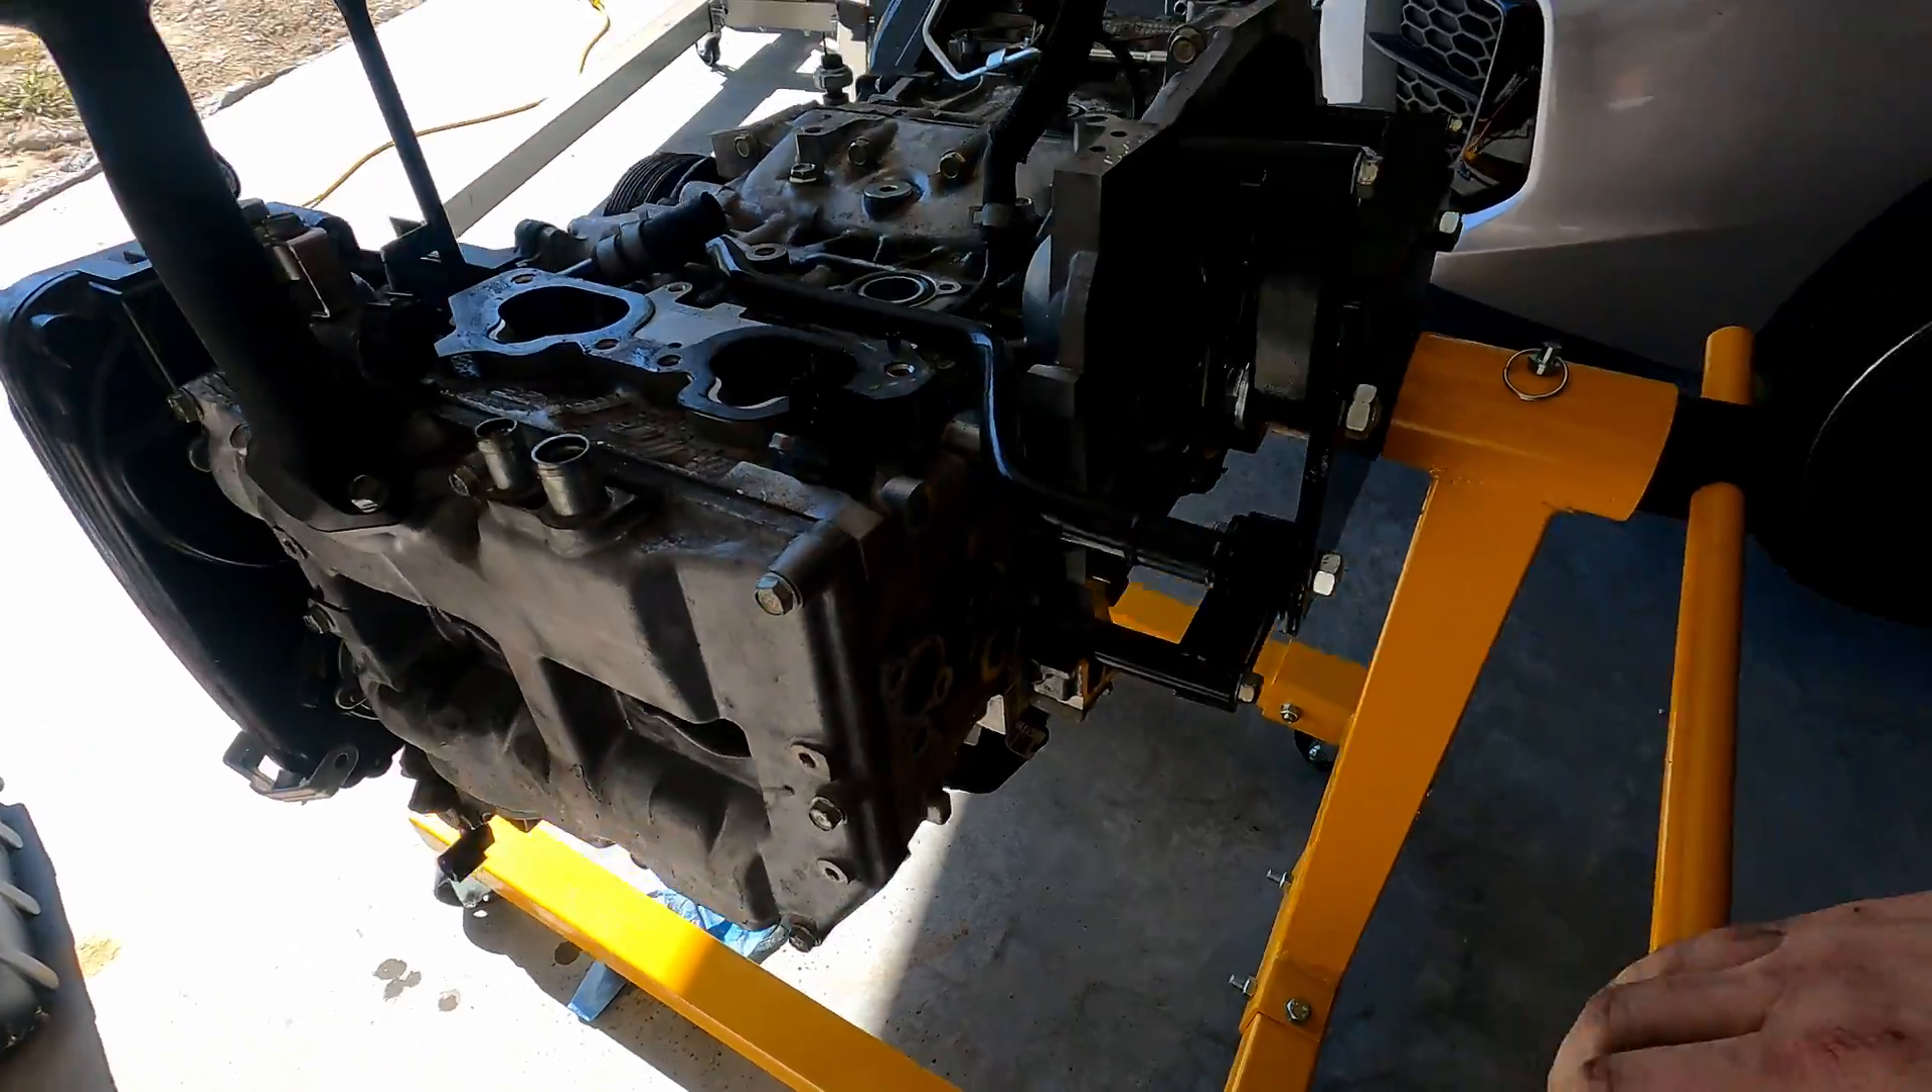Okay, so after a little finagling the engine is on the engine stand as you can see.